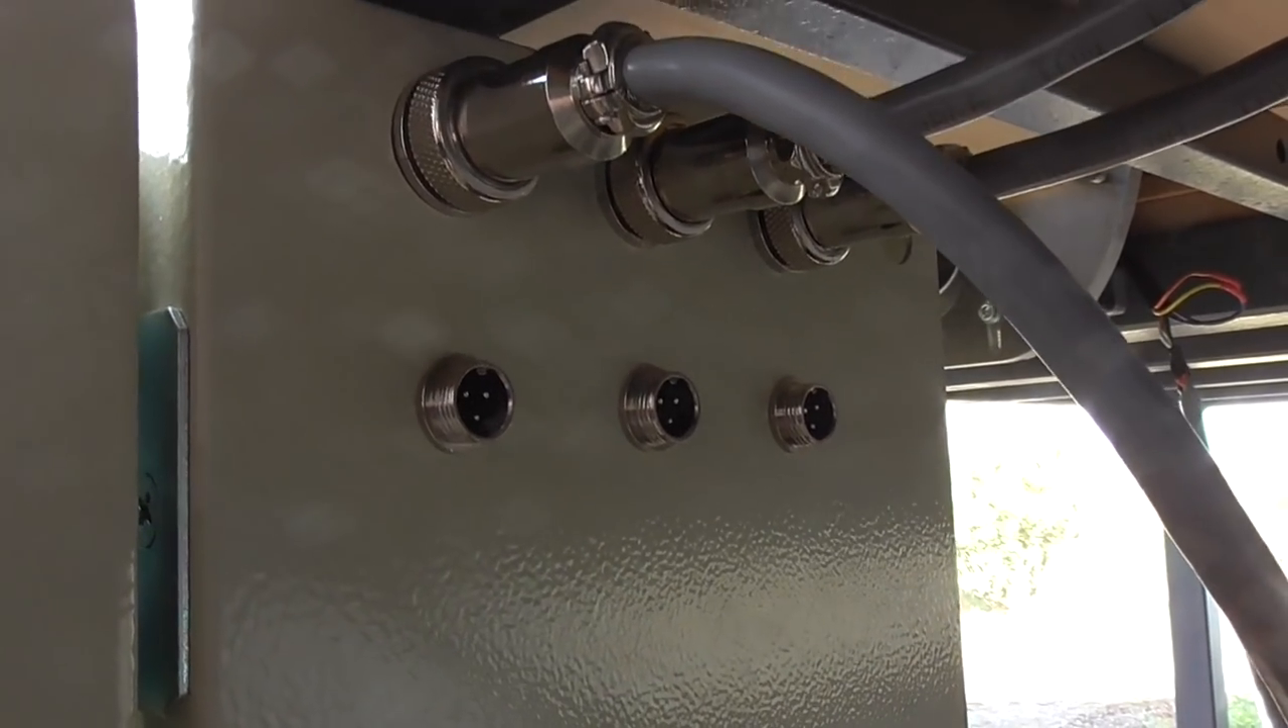I added the plugs for the limit switches there so that's going to be XYZ.